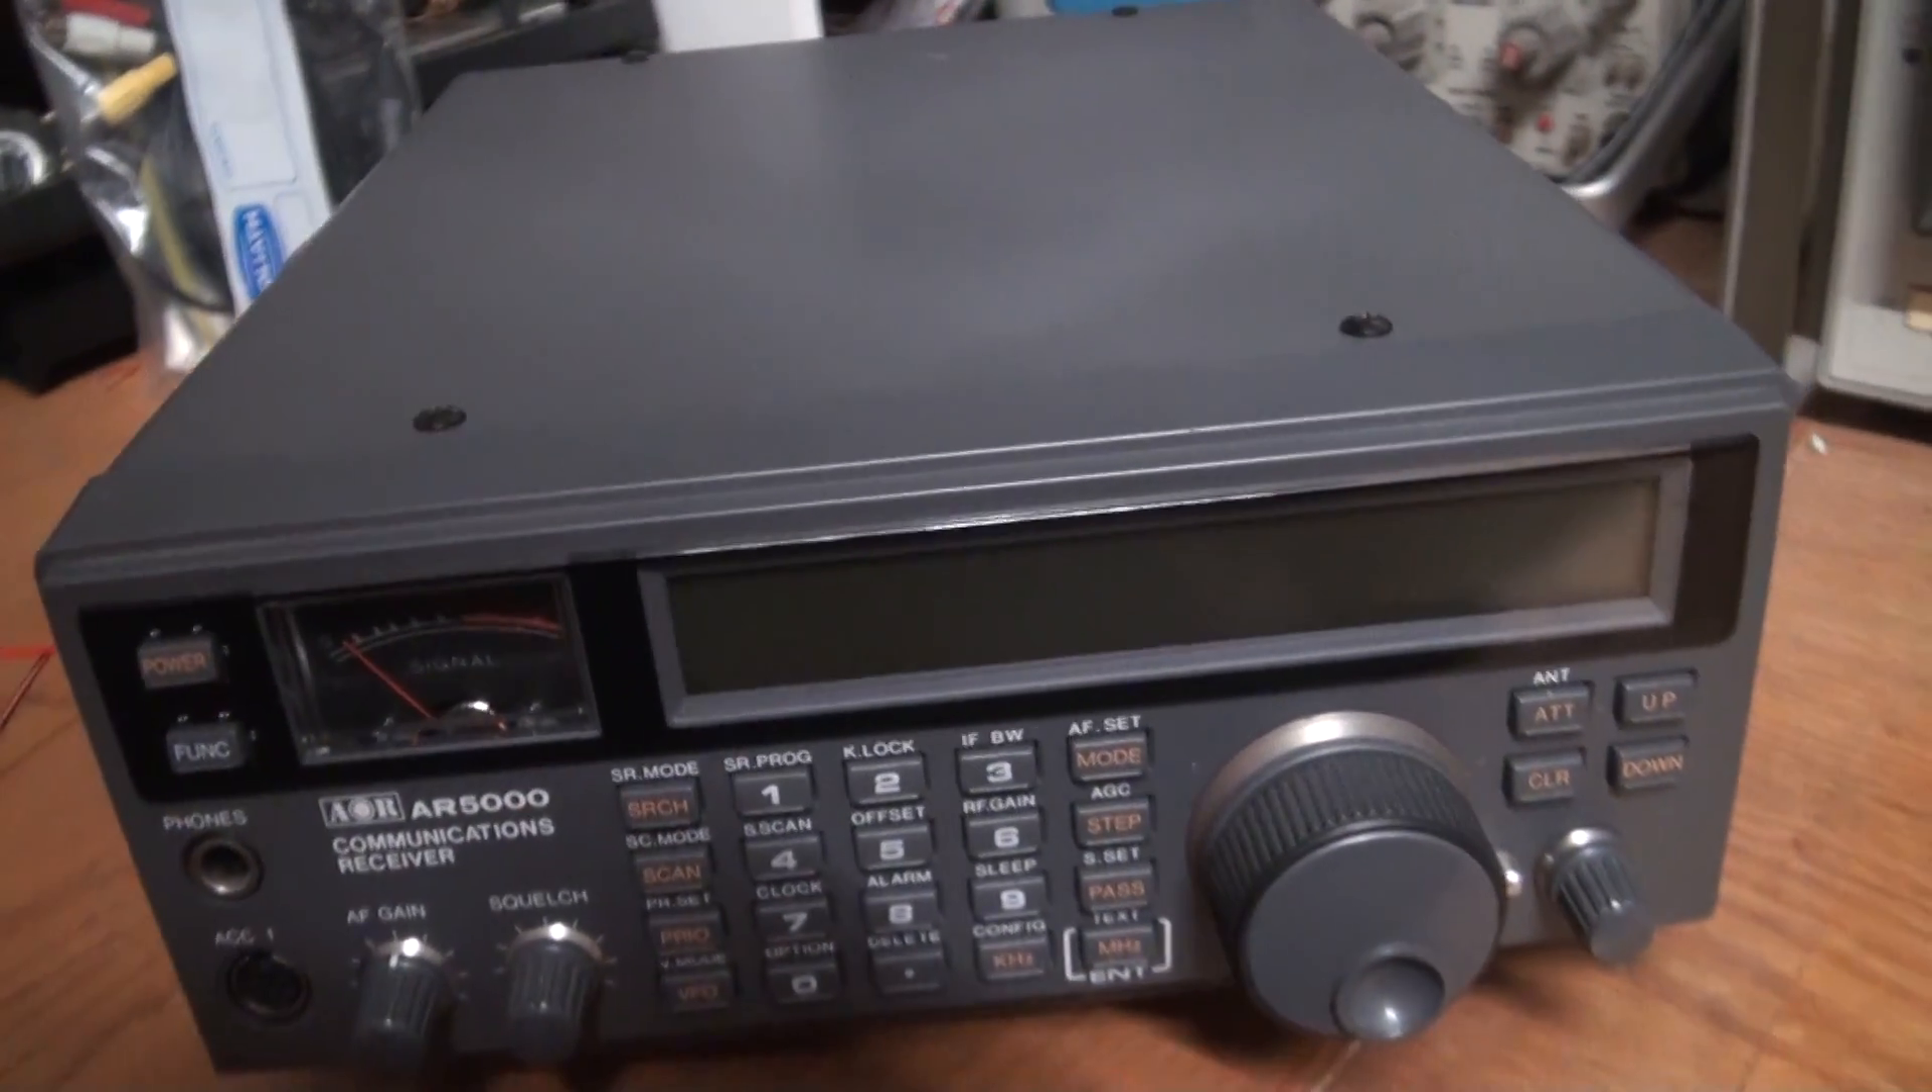Okay radio is all back together again covers on ready to be installed back in it's little spot next to it's uh it's brother.